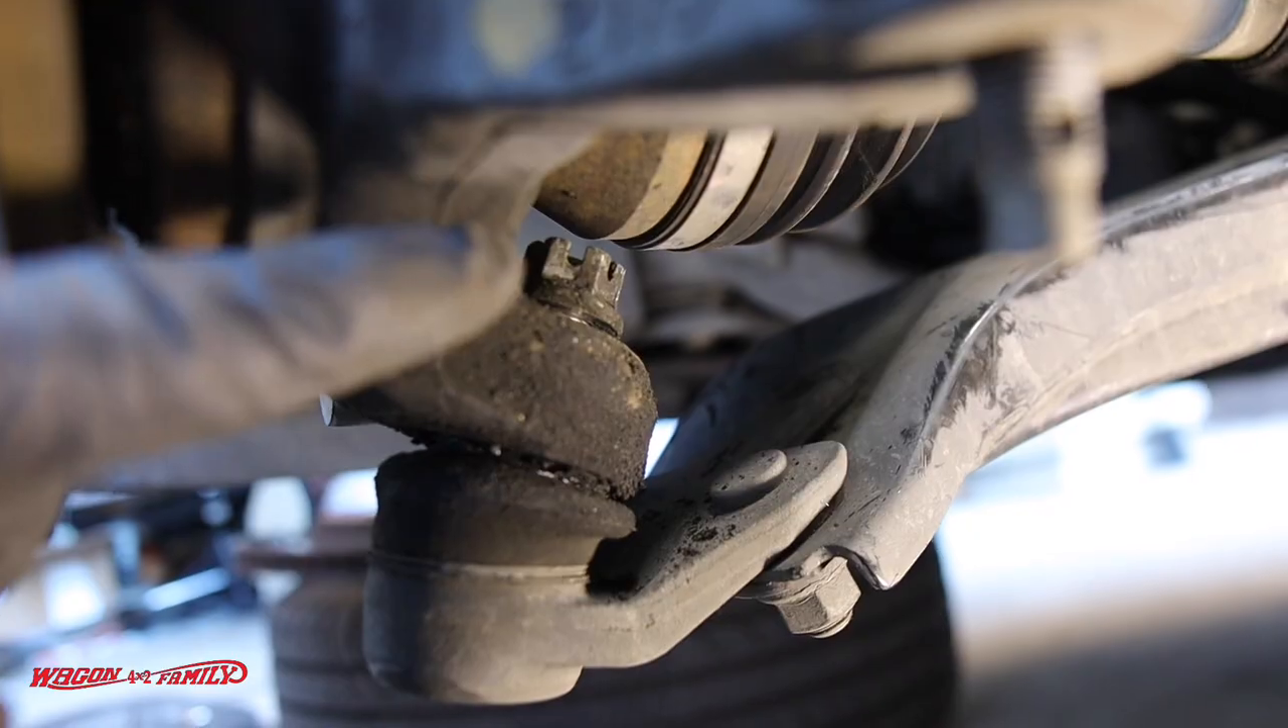You can't take the castle nut off because you can see the axles in the way.